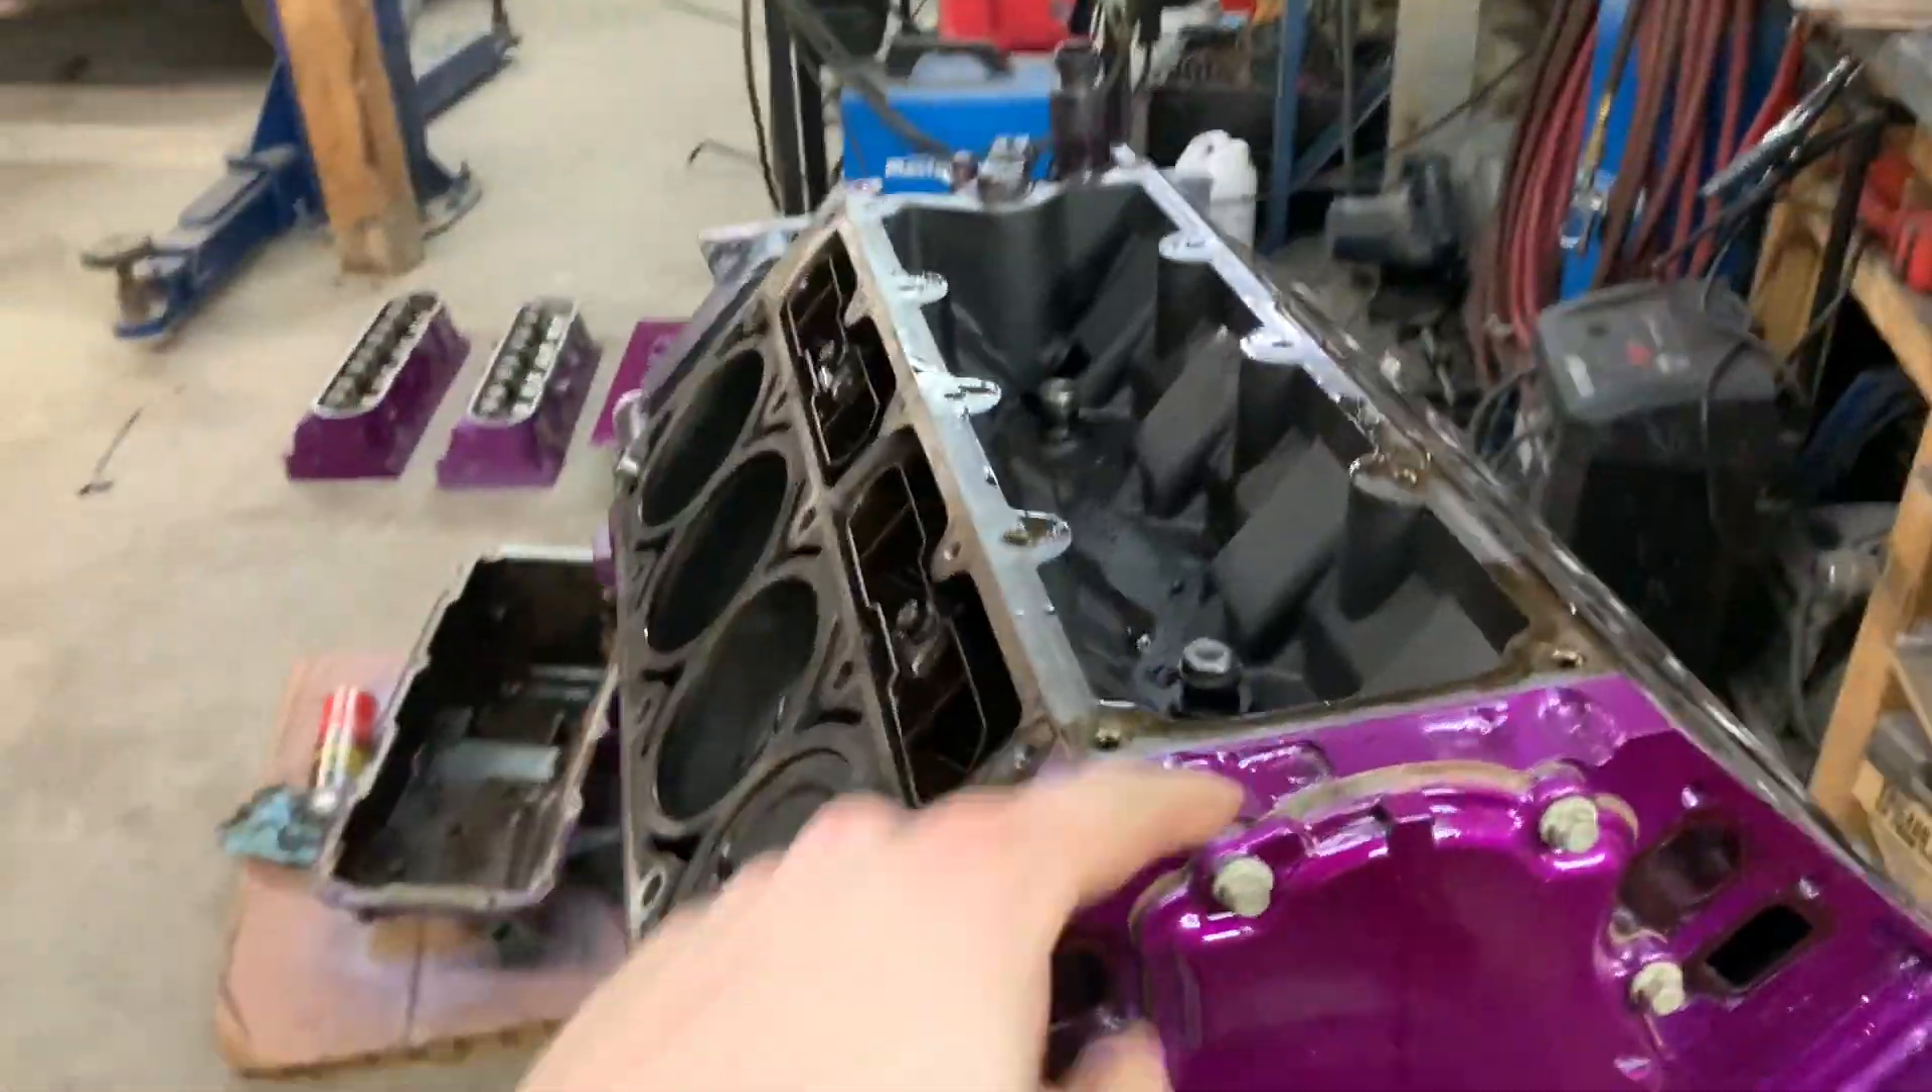Down to the last step. Just got to bolt the heads up.